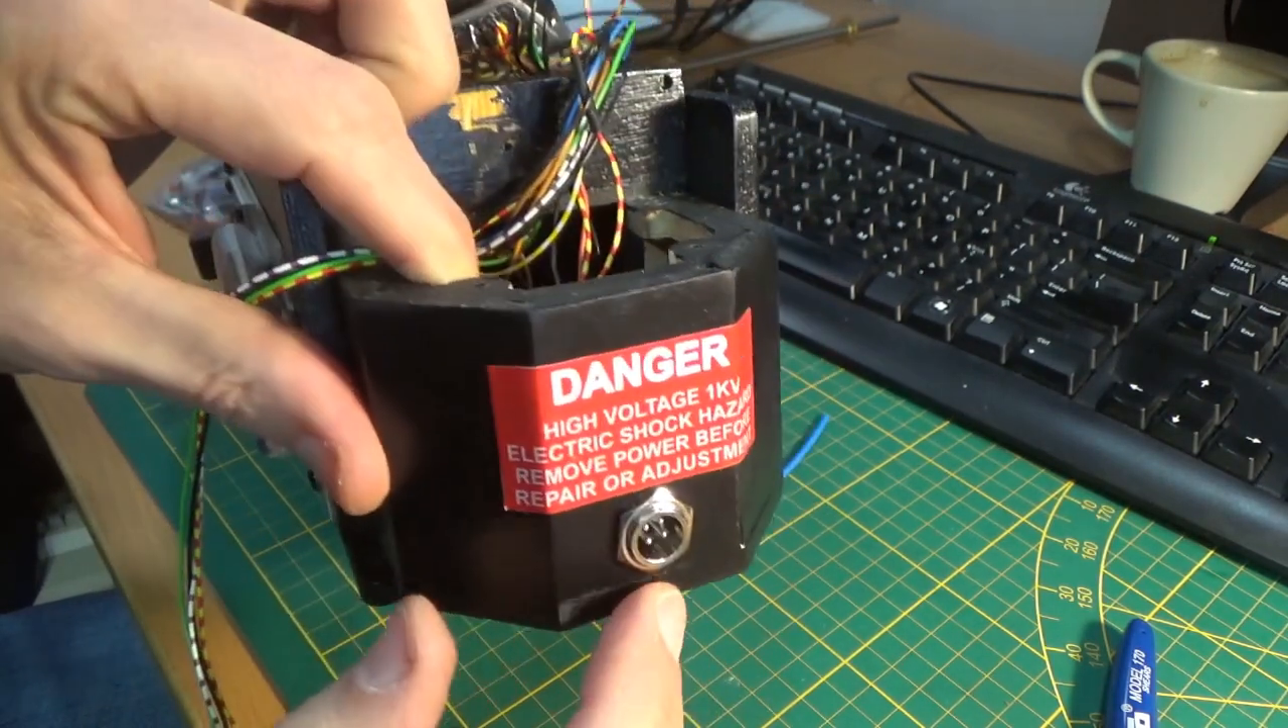Ja, de connector zit erin. Kijk, hier zit hij.